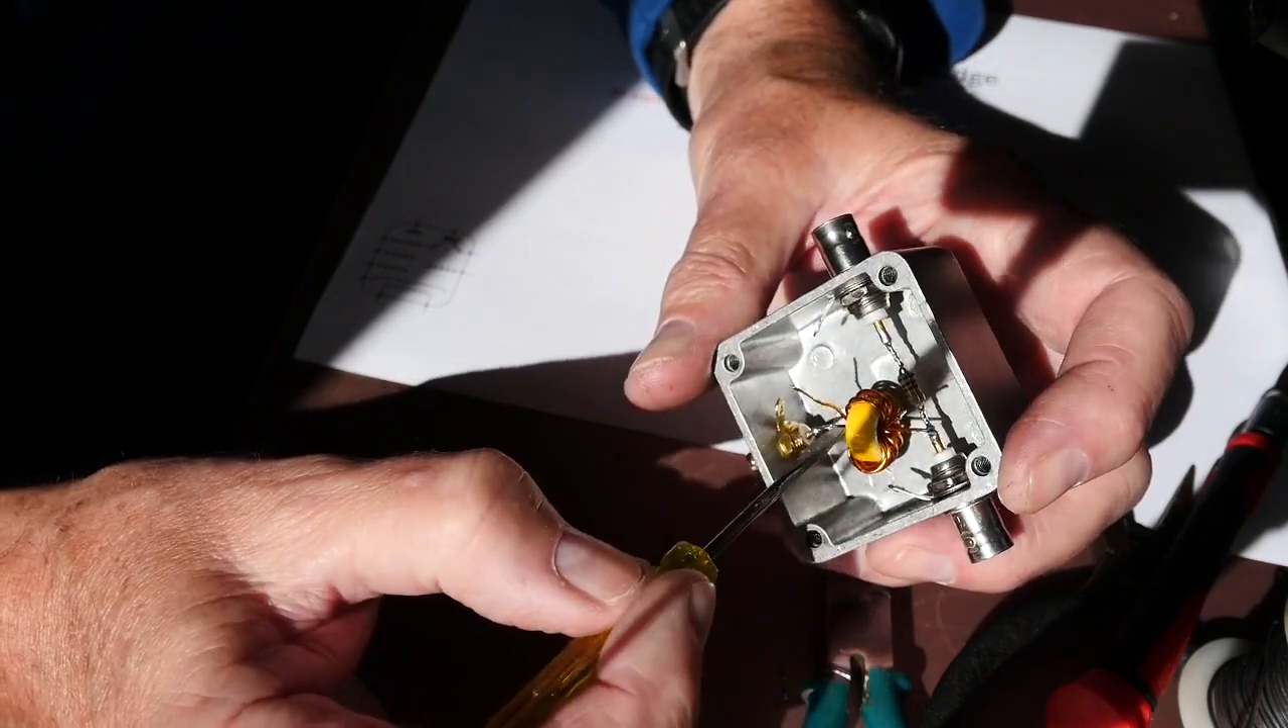I've now um also mounted the first winding of the toroid here between the device under test and the detector.